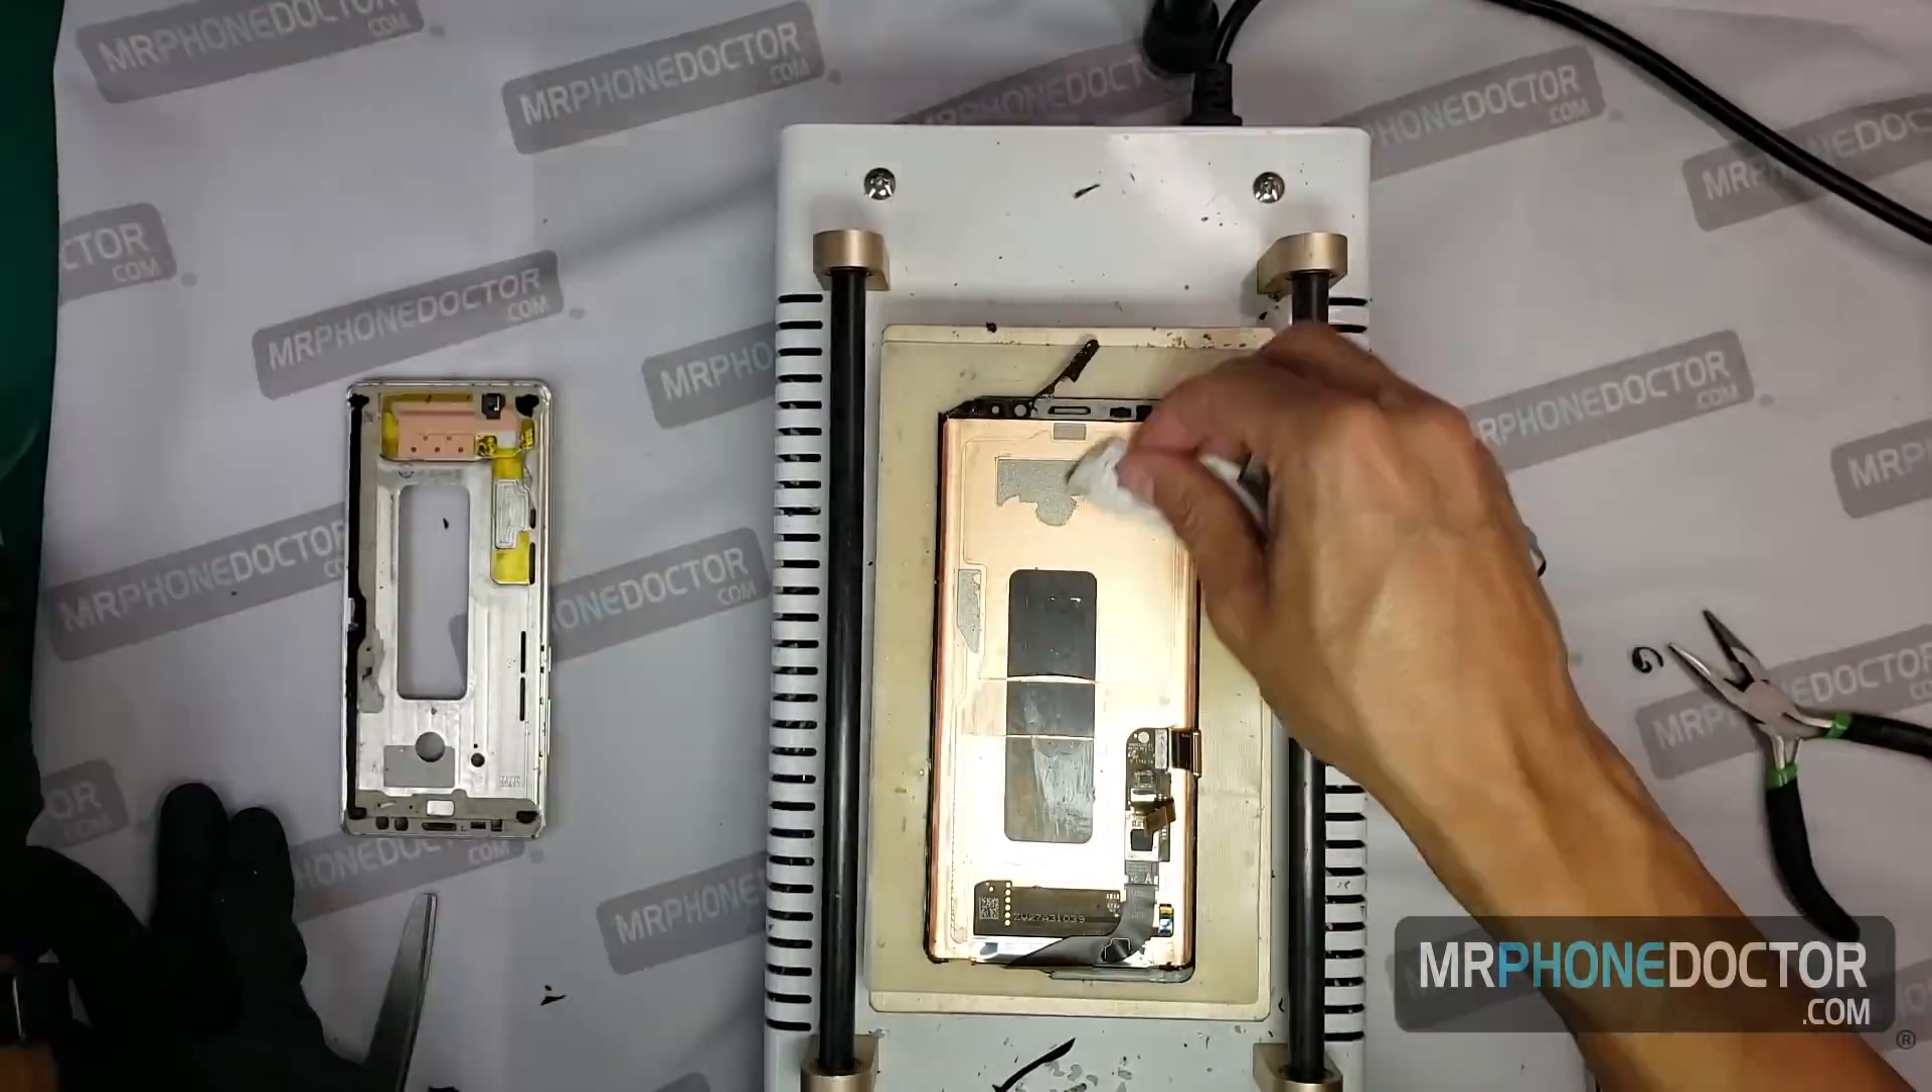Okay, we have removed the middle frame successfully.